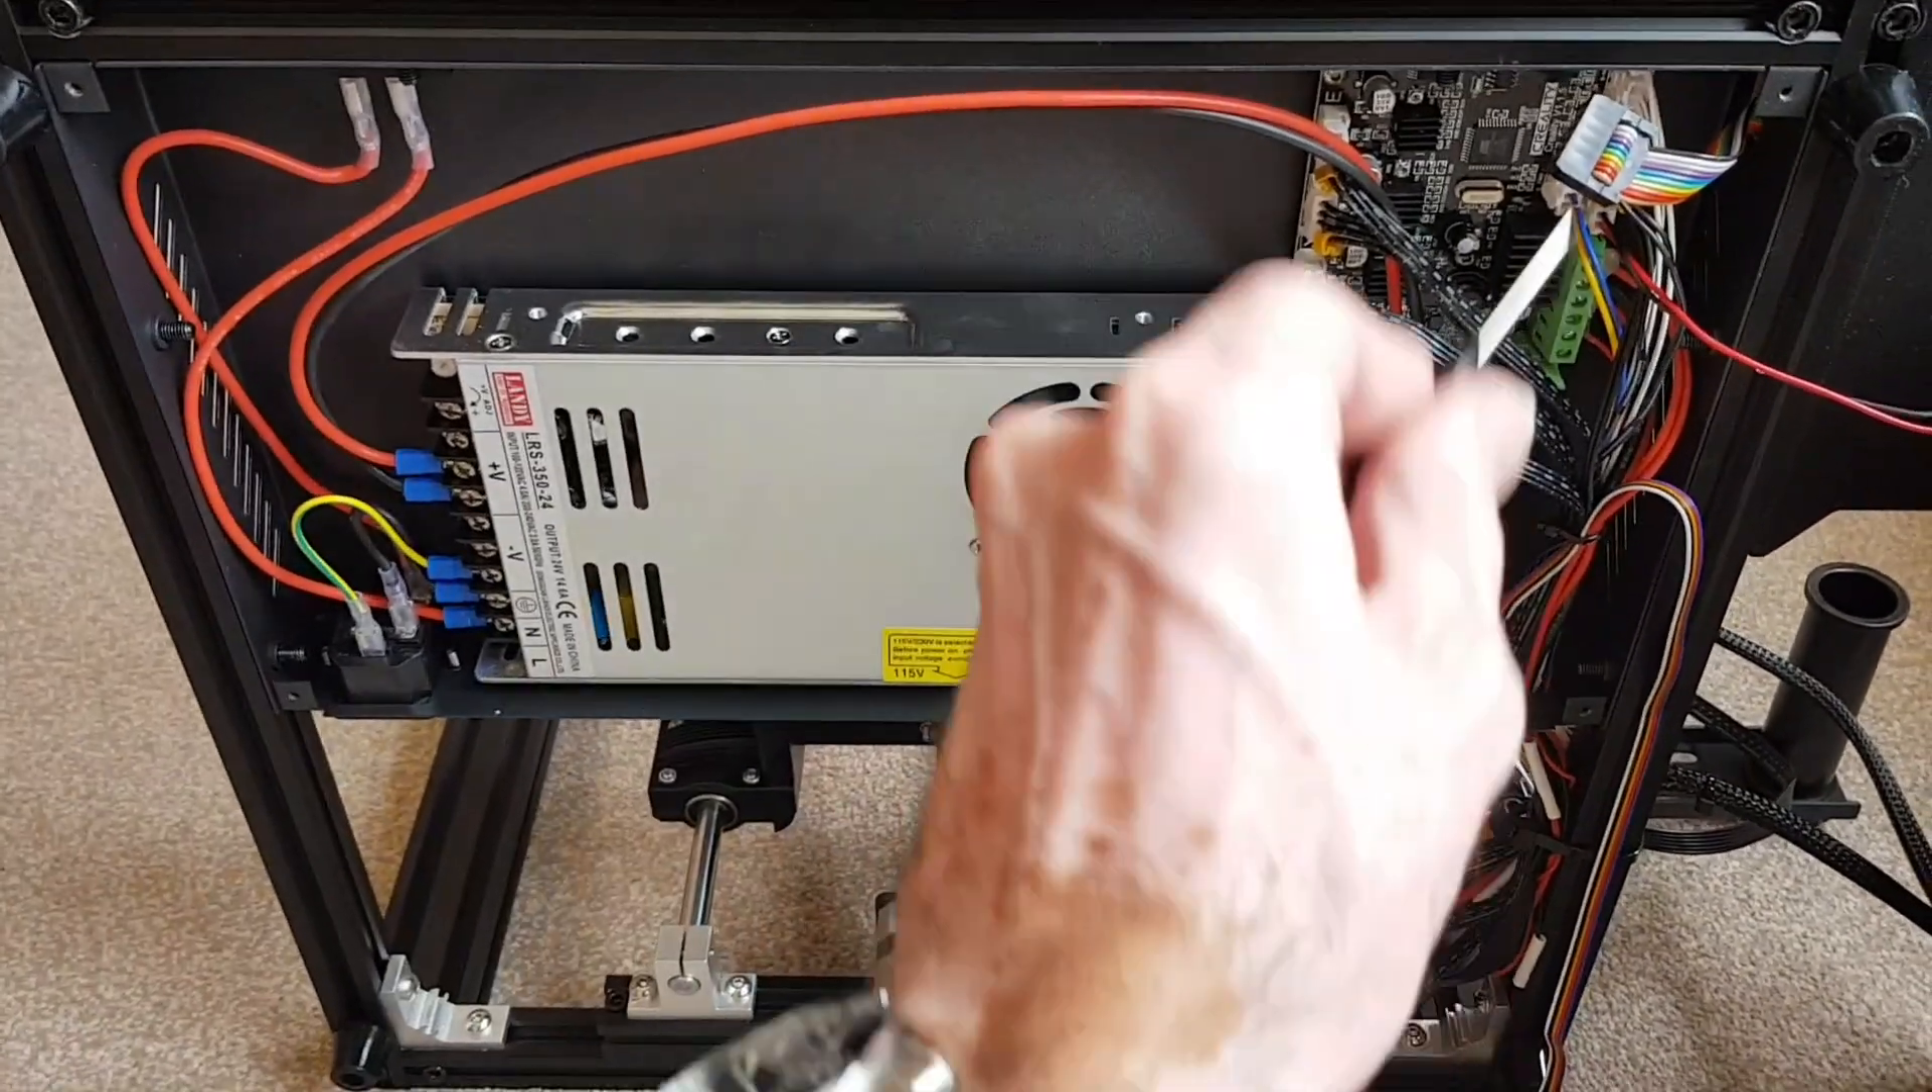So here's the underside of the printer with the cover removed.